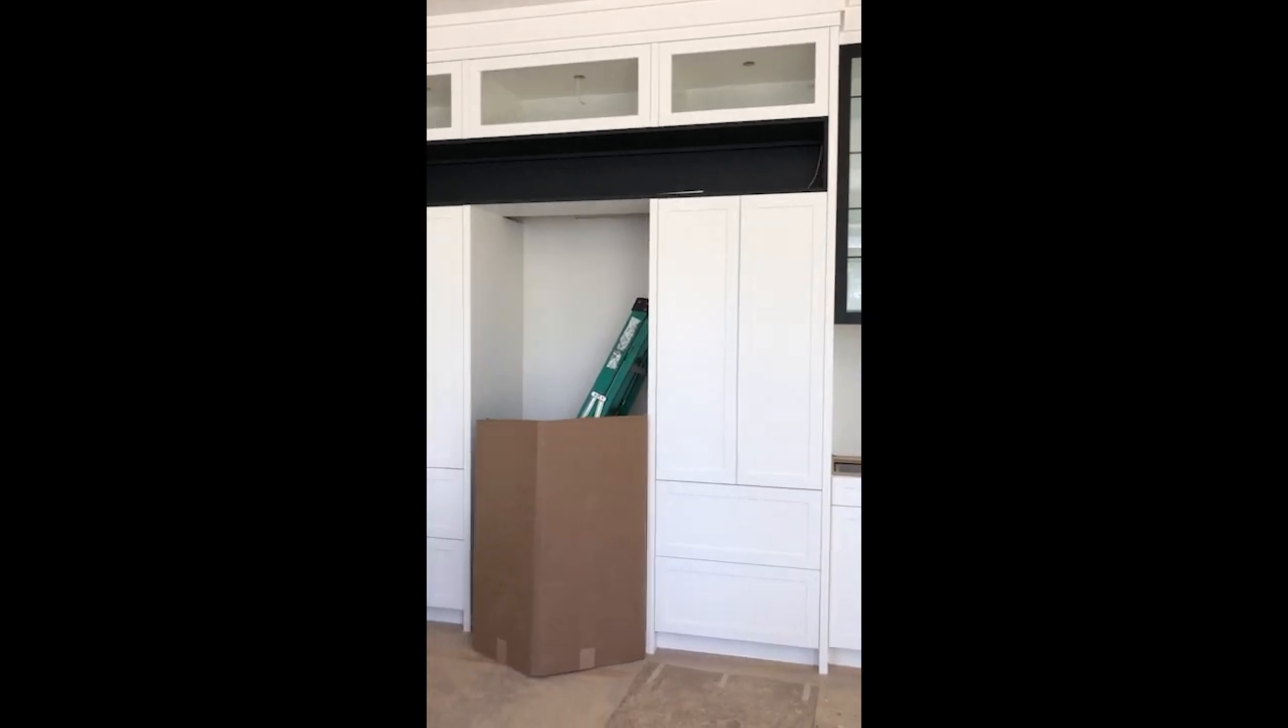So the kitchen trim and cabinetry is pretty much all installed.